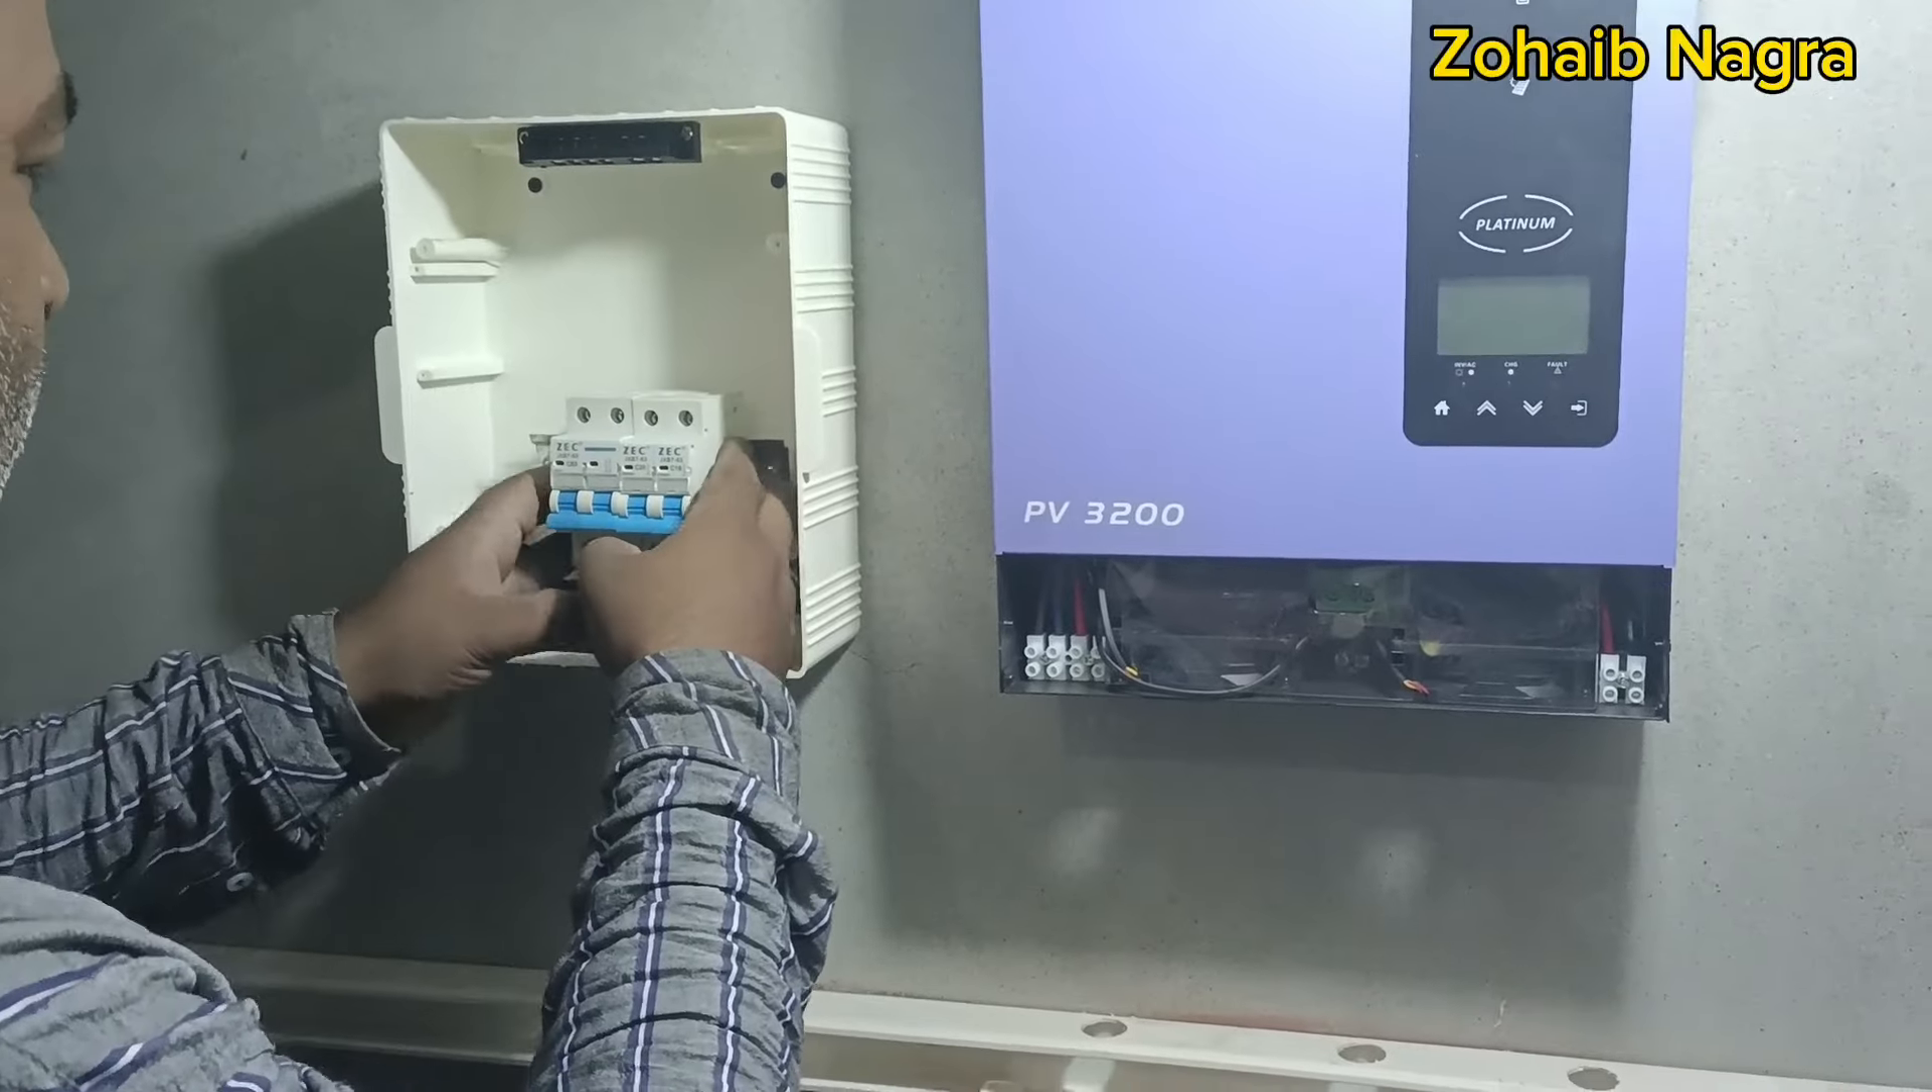یہ ہمارا جو انورٹر ہے یہ انسٹال ہو چکا ساتھ میں ڈی پی باکس لگ چکا ہے اب ہم بریکر لگائیں گے۔